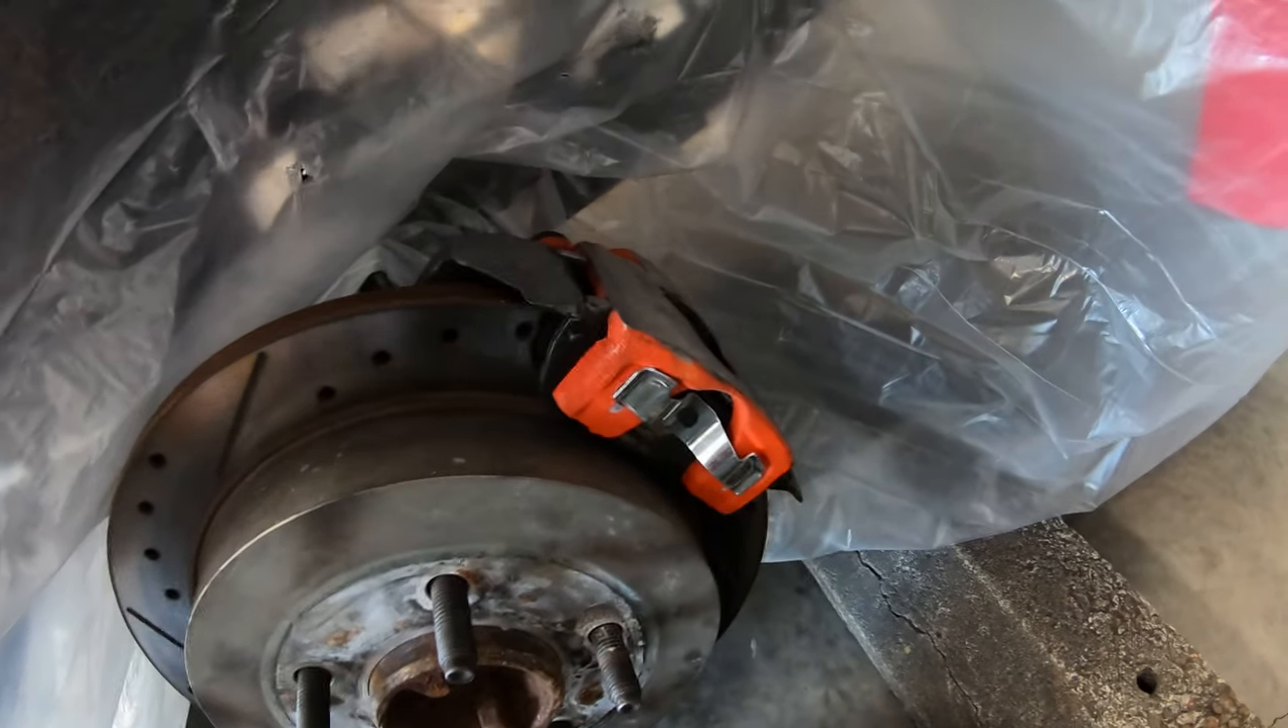The calipers are painted and back on the truck already we bled the brakes and everything.